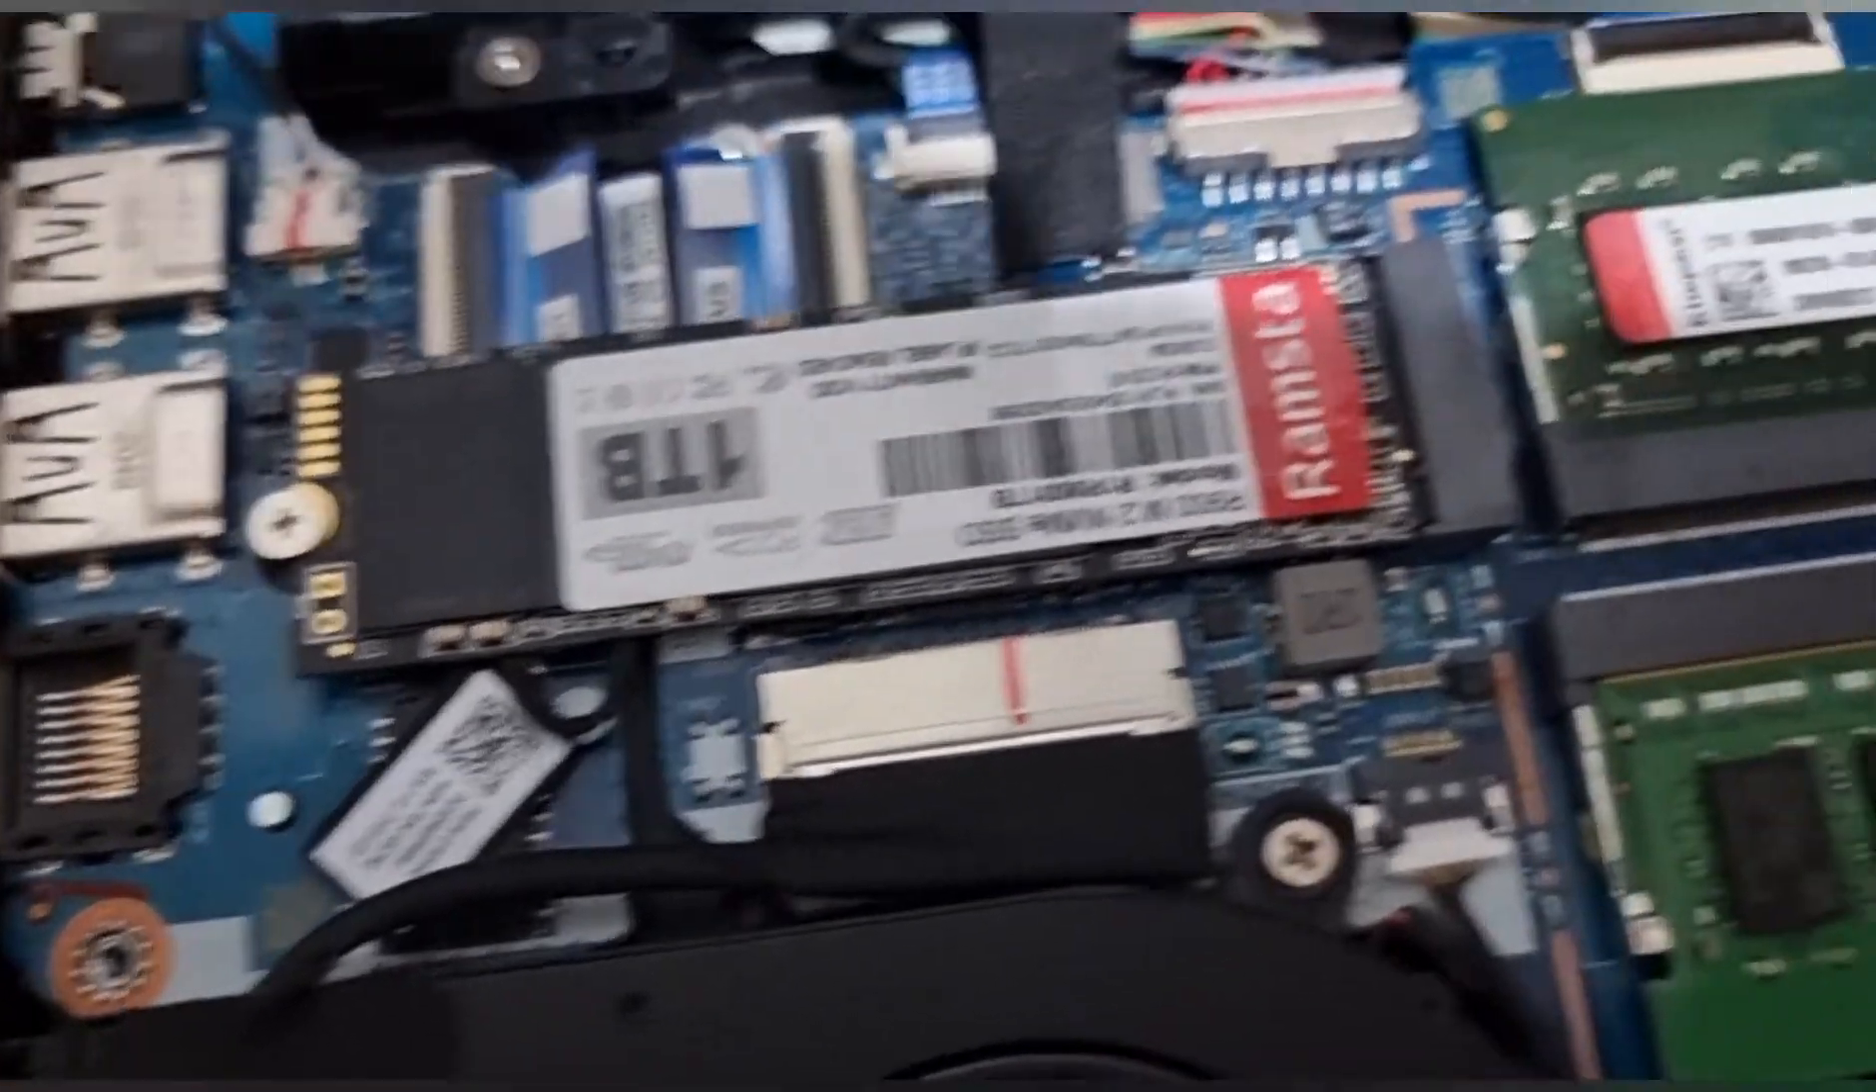Ayan siya Nakabit na yung M .2 1TB.